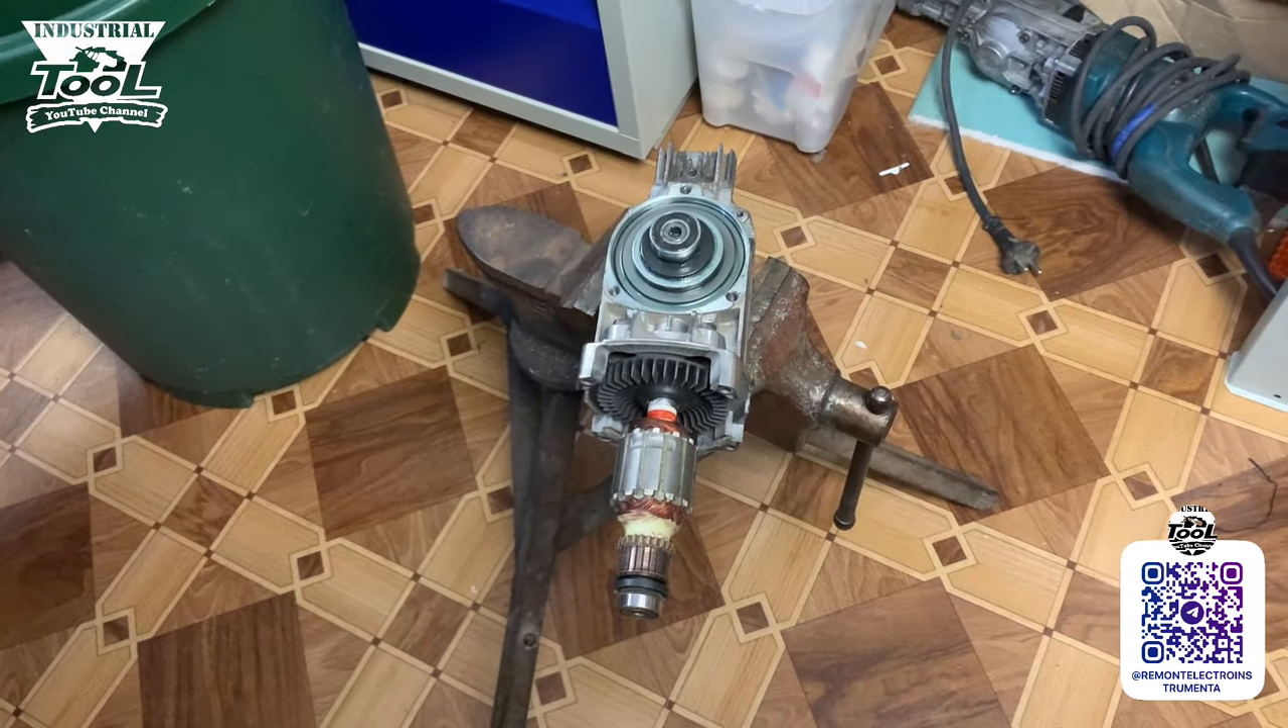У меня тиски так сказать импровизированные пока не закреплены в верстаке.